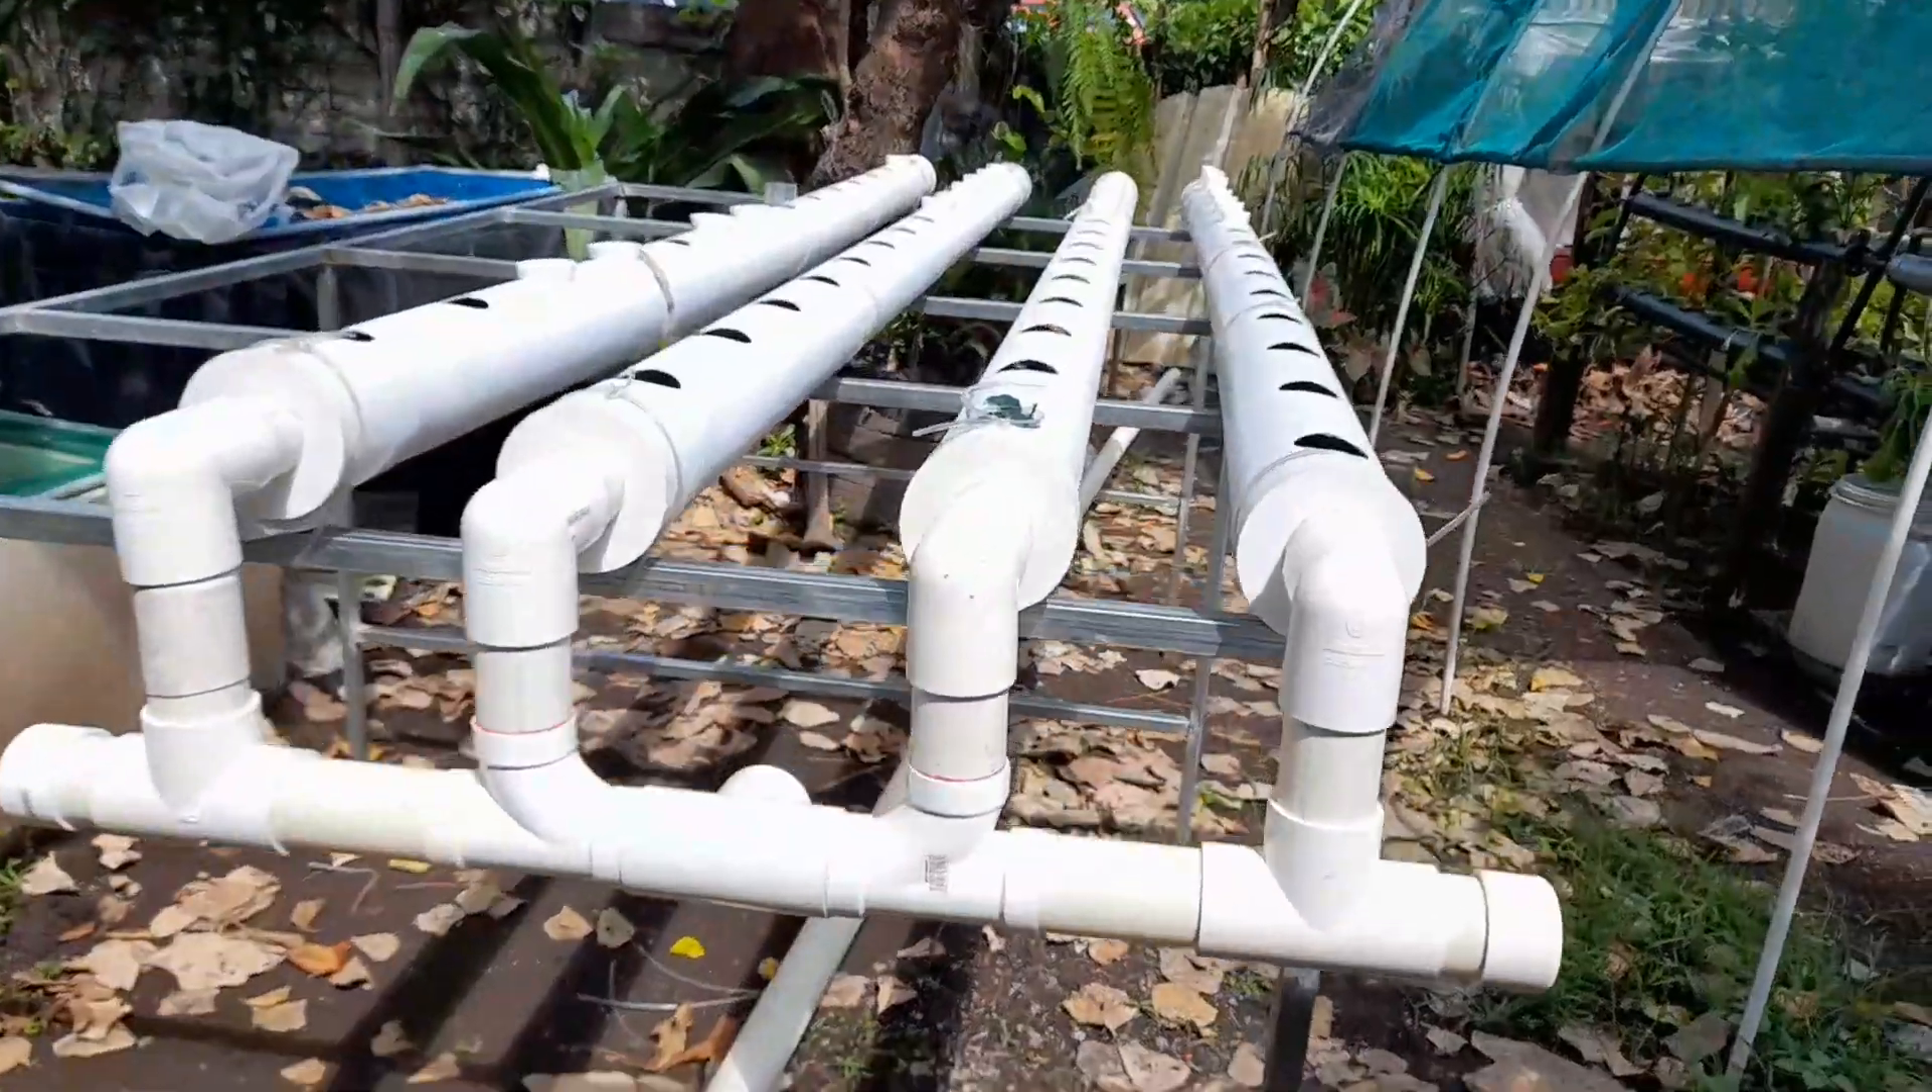Miren cómo ha quedado ya el sistema montado en nuestra mesa.